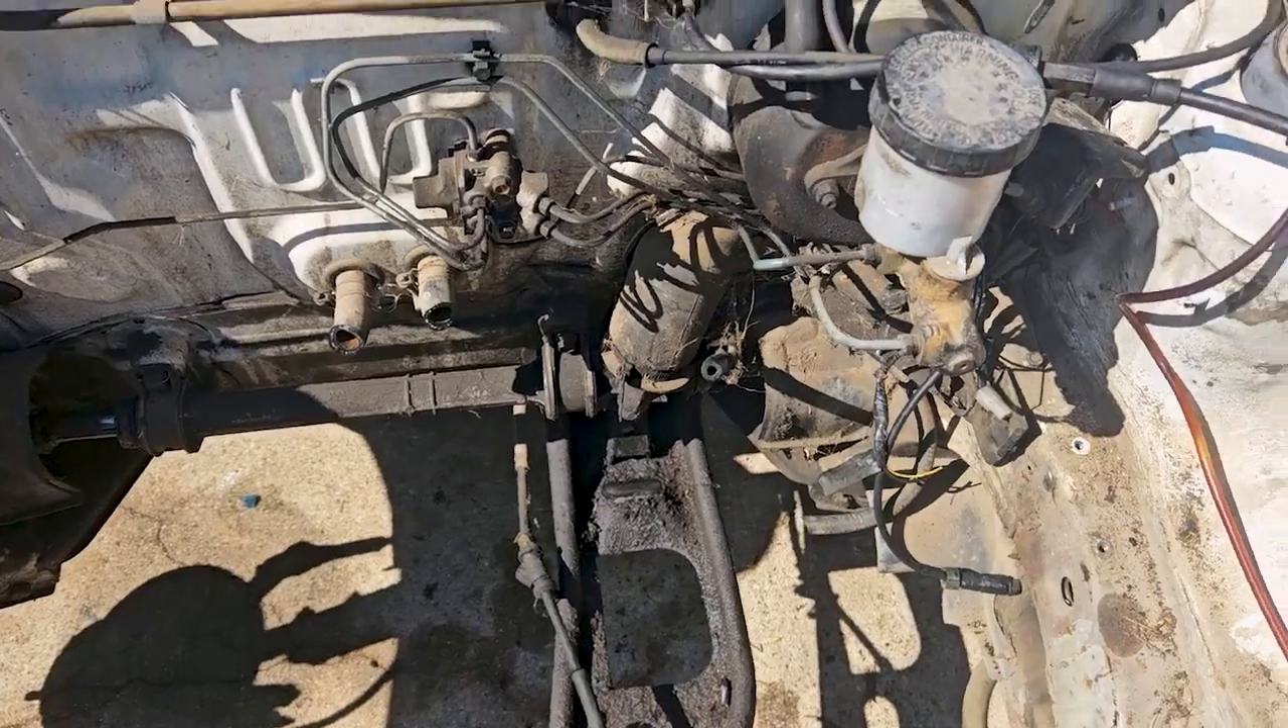The engines out we got the transmission out with the engine all in one unit we got an empty engine bay here.